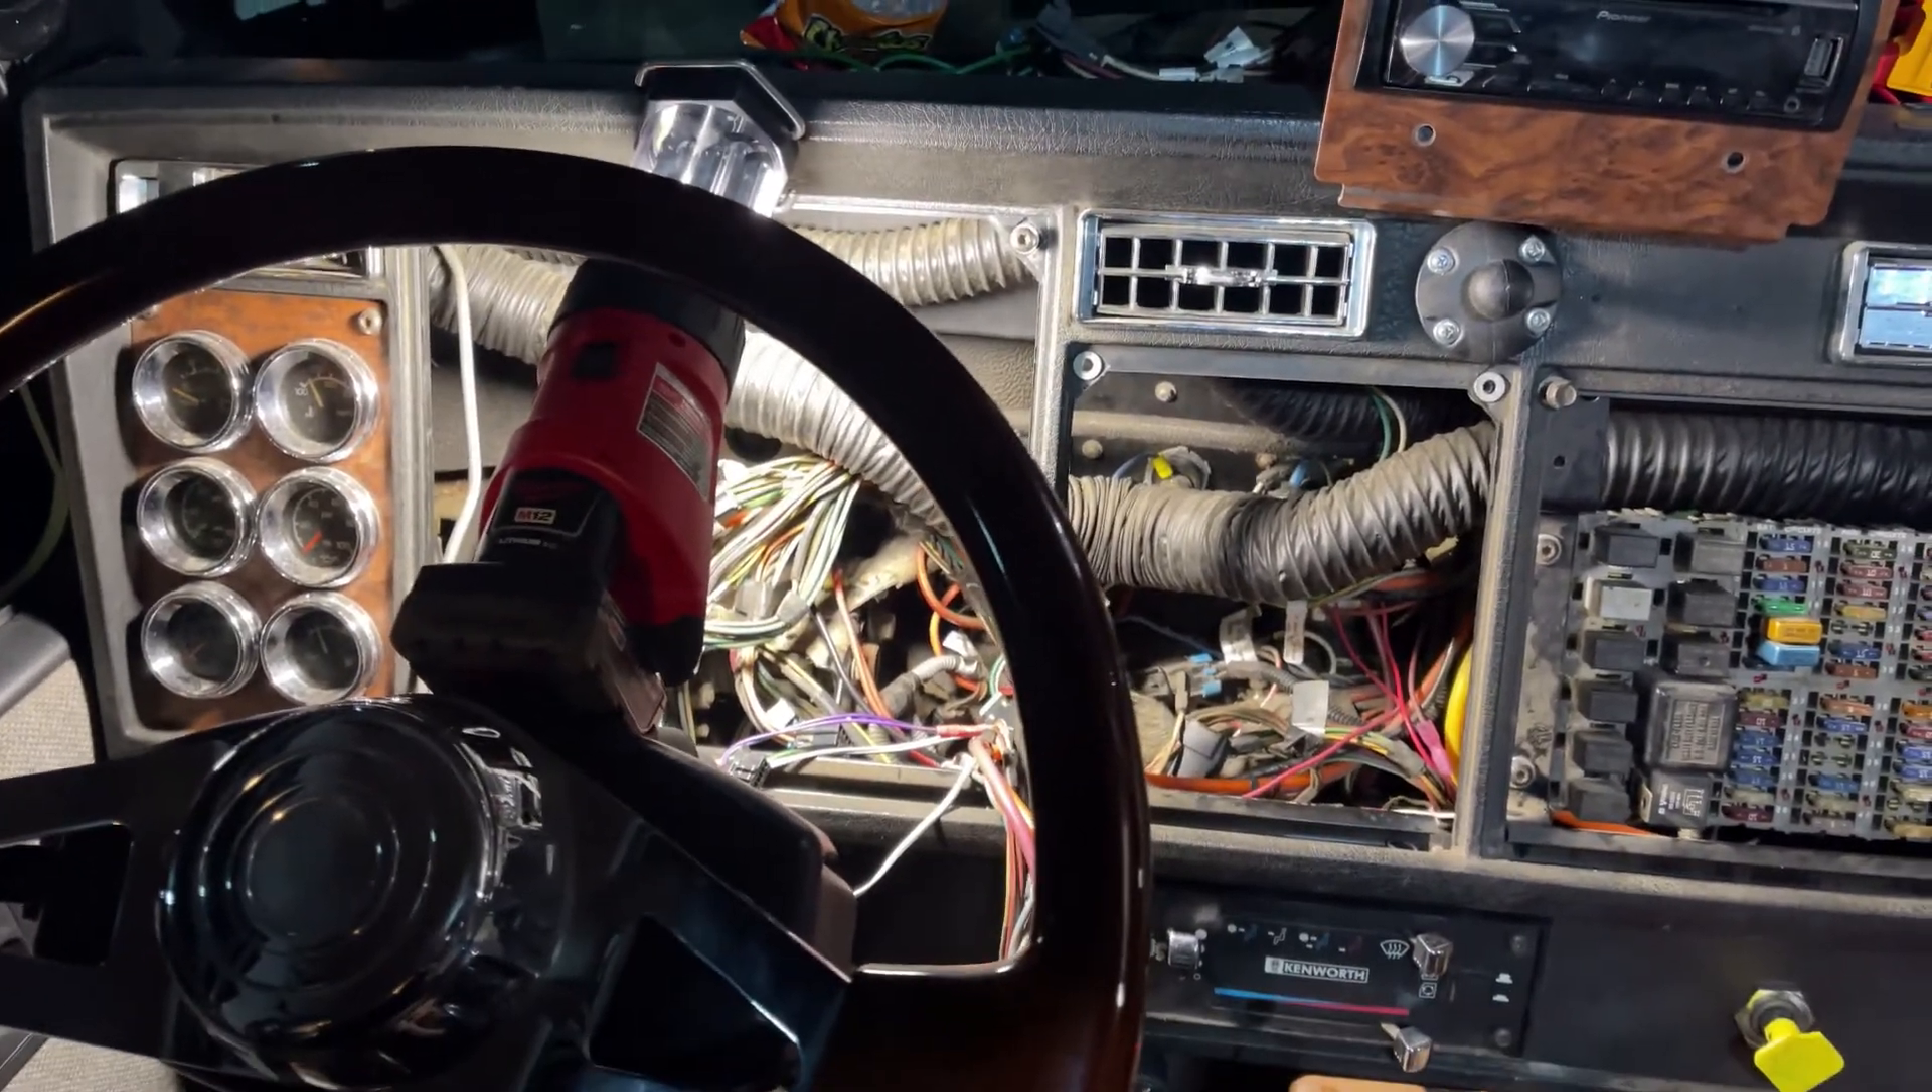As you can tell, I ripped the dash apart already.